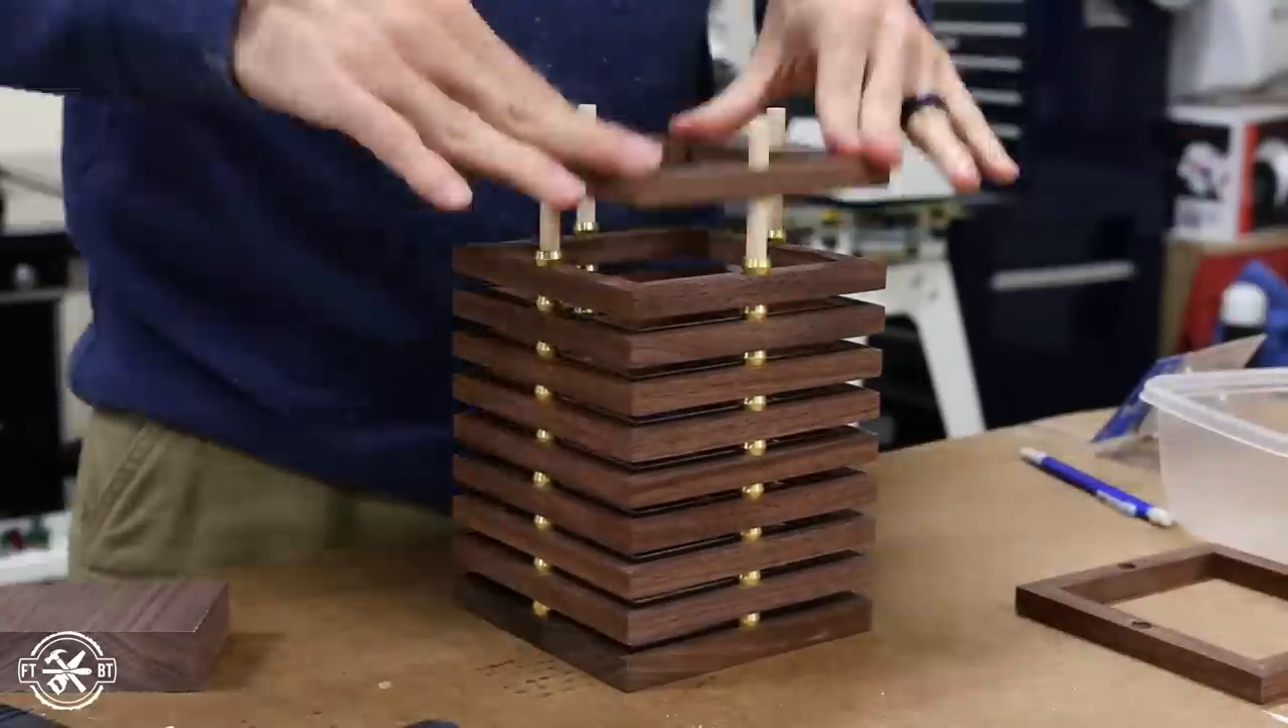I added frame after frame pushing them down together with the brass sleeves in between each one.